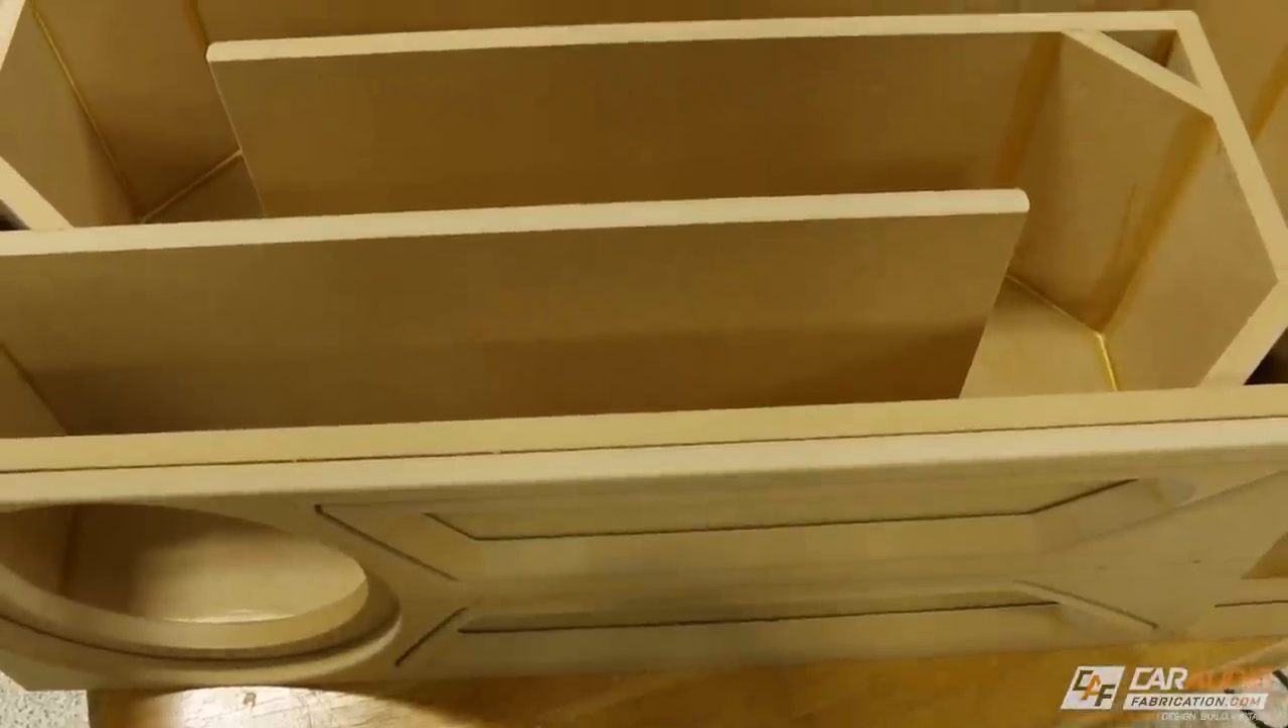Also I'm not going to mount the top of the enclosure quite yet but as you can imagine it's just a matter of applying a bunch of glue and securing it in place with some screws.